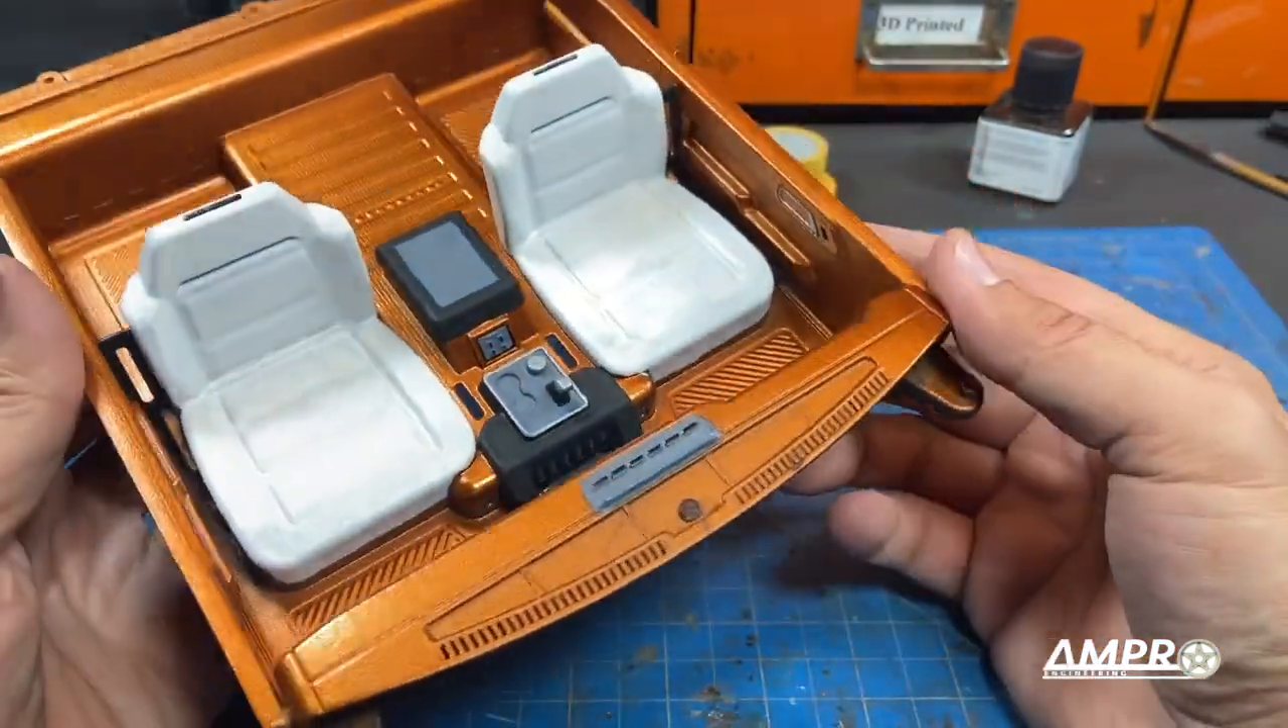I did forget to put the headrests right here.